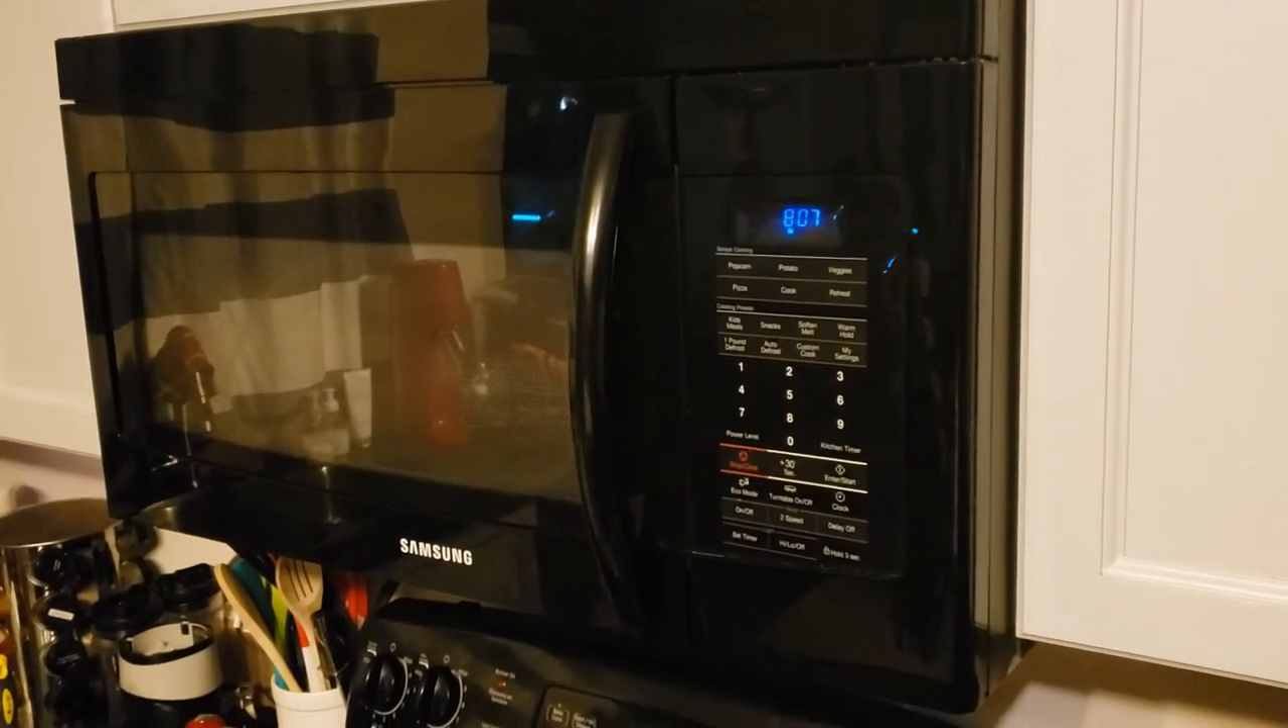Okay so that's it guys handle is on and ah even works.